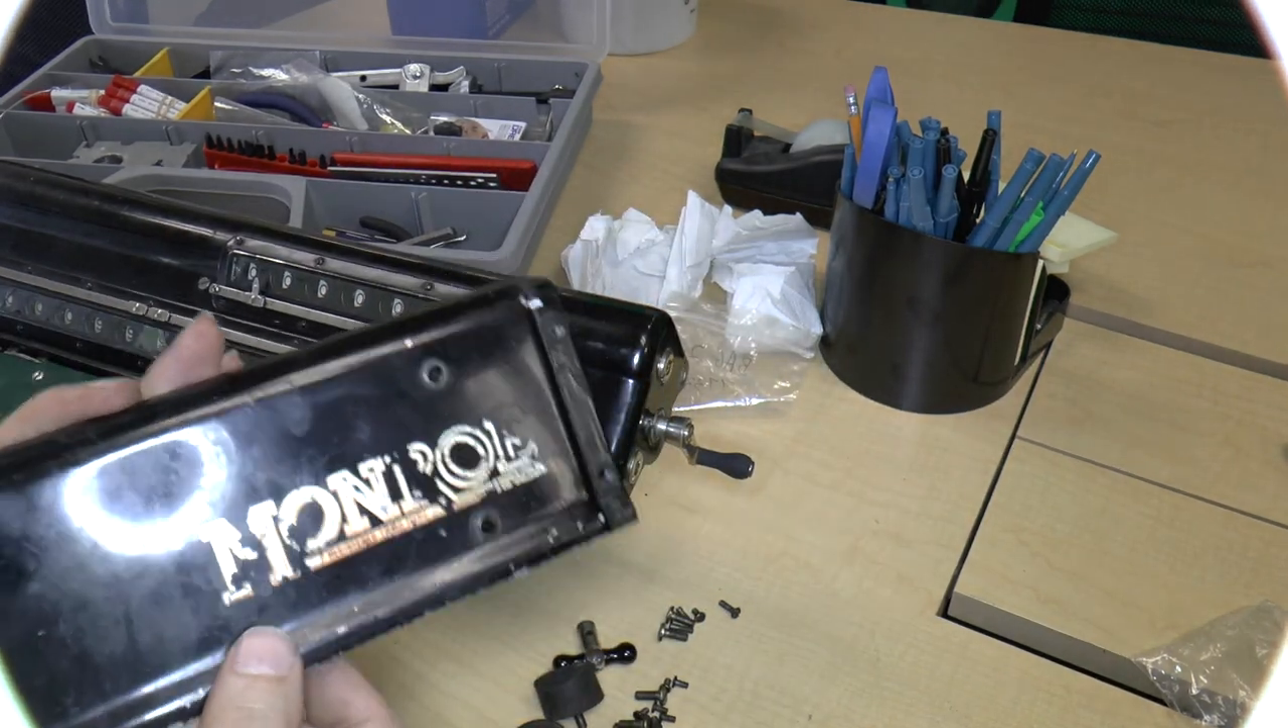I've got a whole bunch of screws and things over here which need to go in.